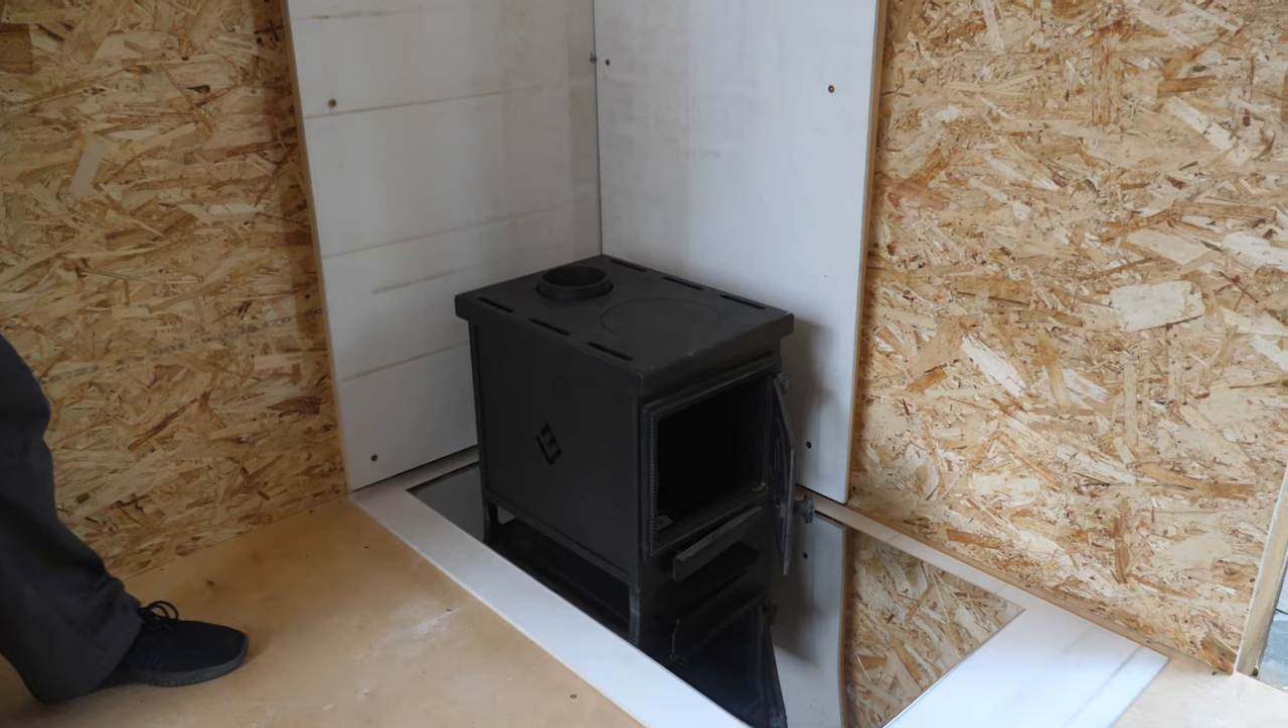Сейчас мы положили лист термалики потом притопочный лист и поставили печь но мы сейчас пока просто прикидываем монтаж дымохода еще не ведем.